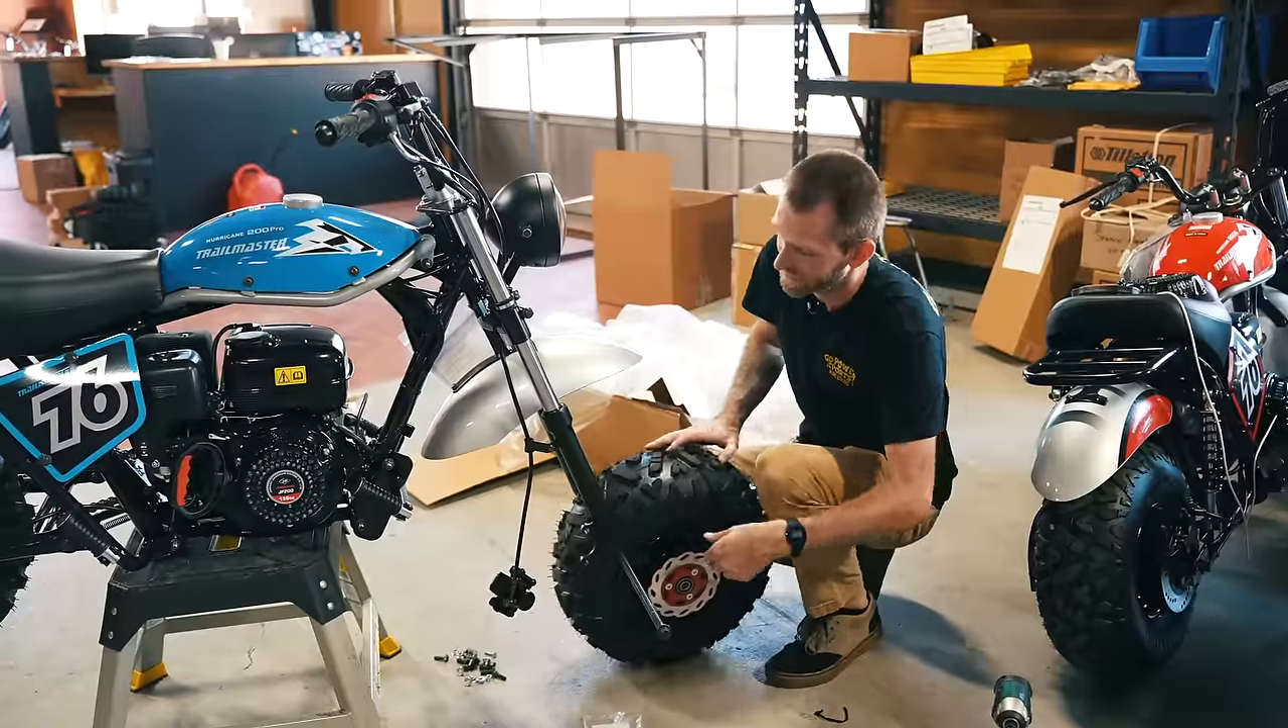Now that we have our fender installed, we can install the front tire.